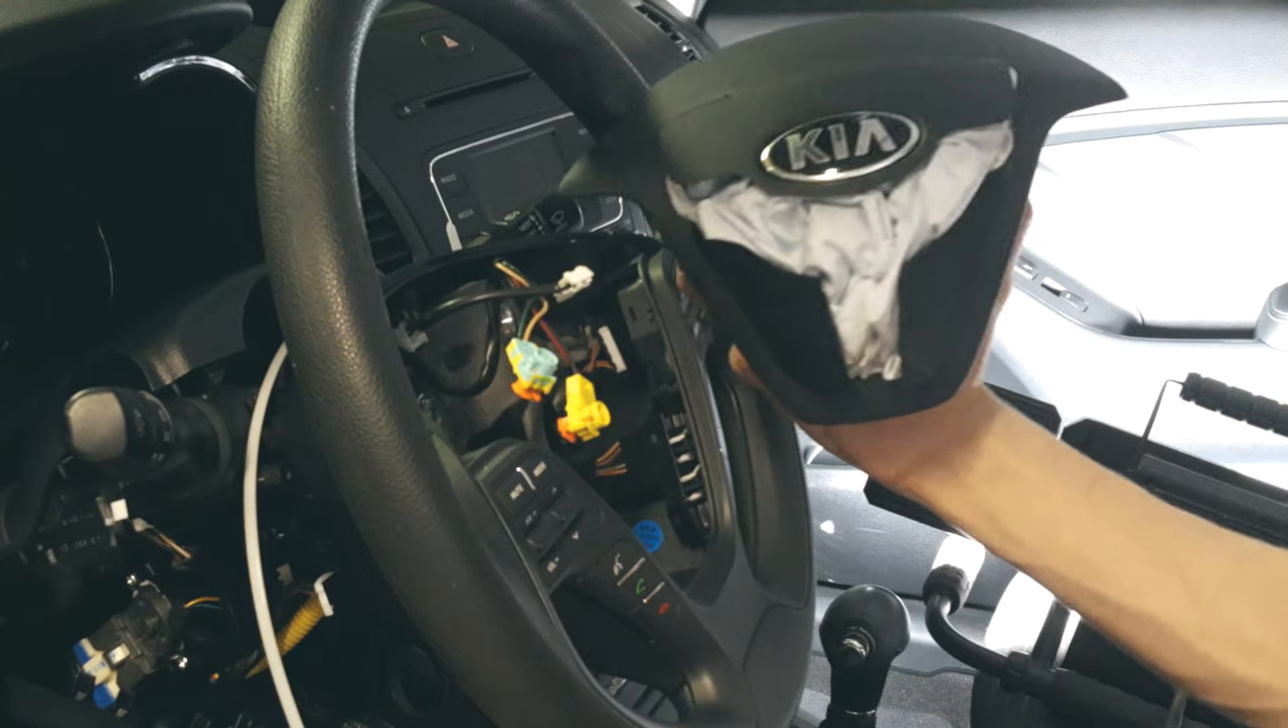And there's the airbag, completely out of the car.